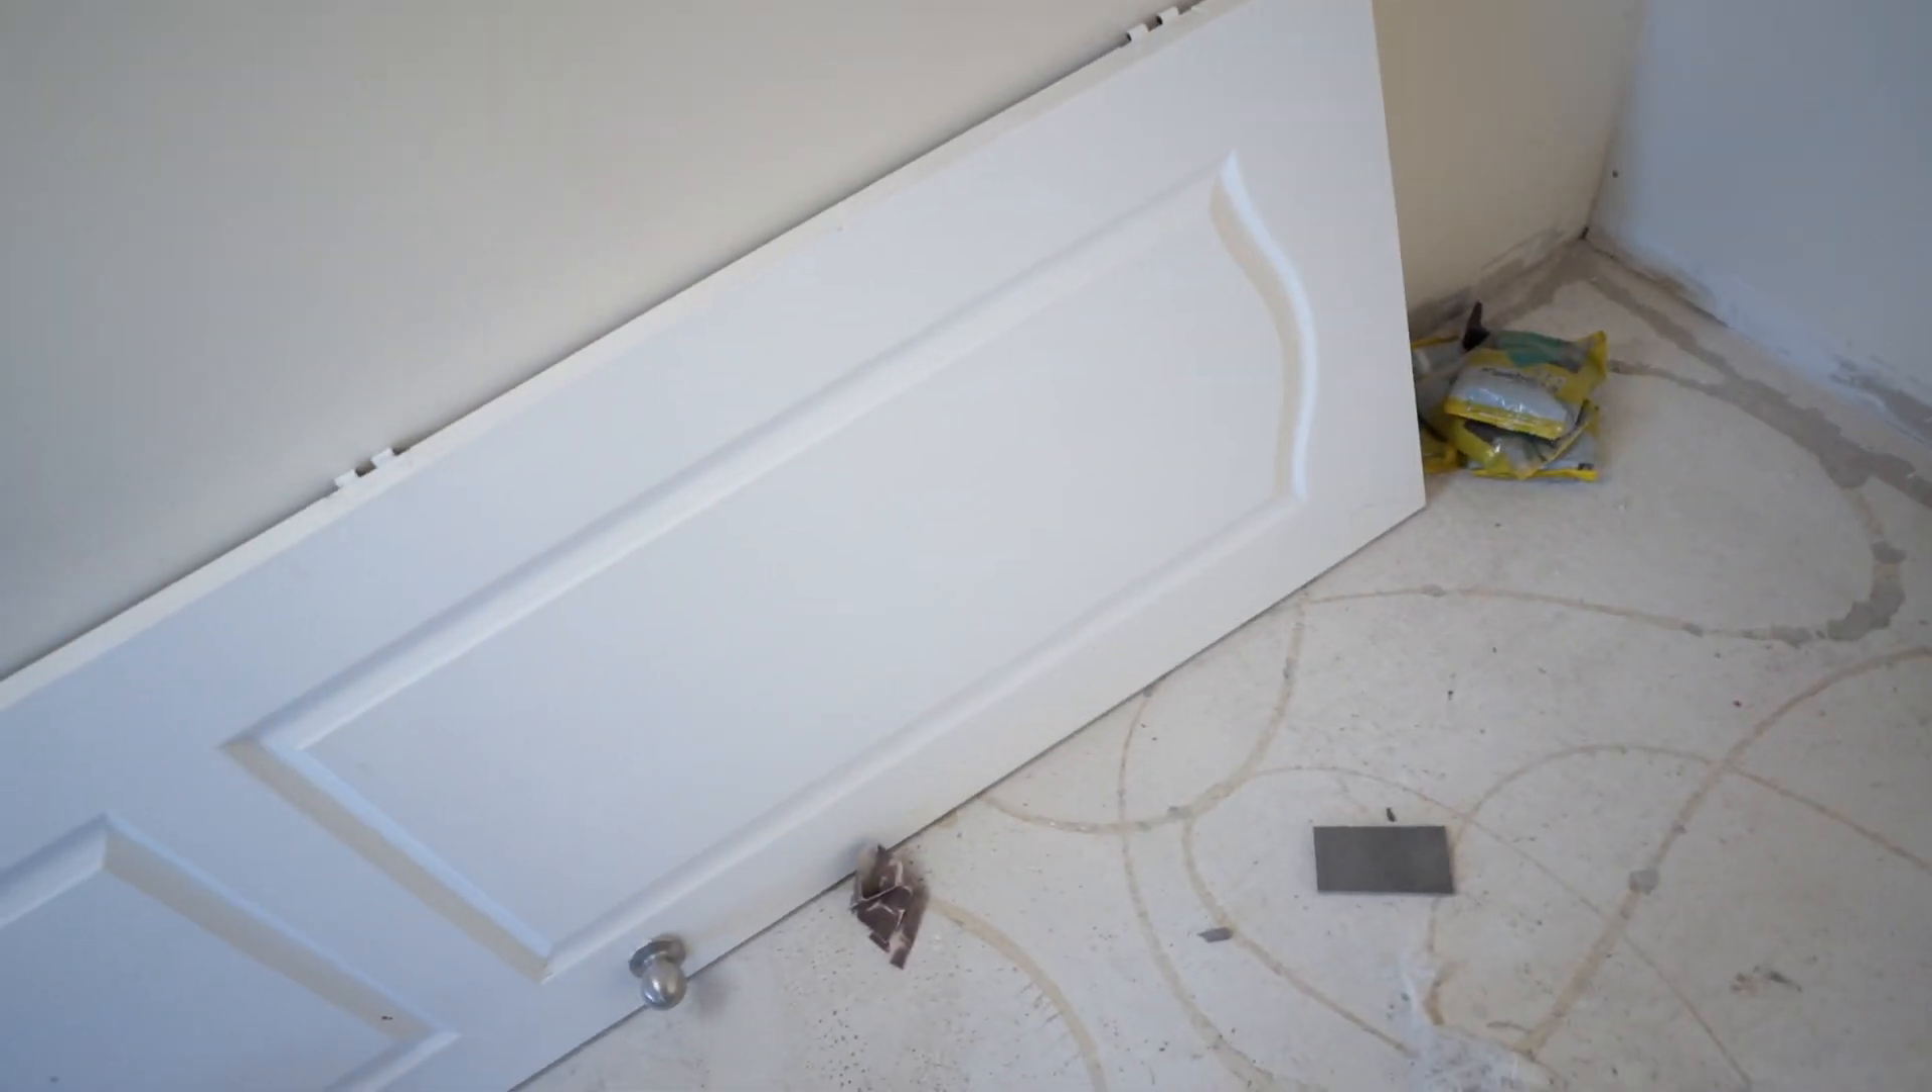Les sacaron ya la puerta. La dejaron acá por un rato.